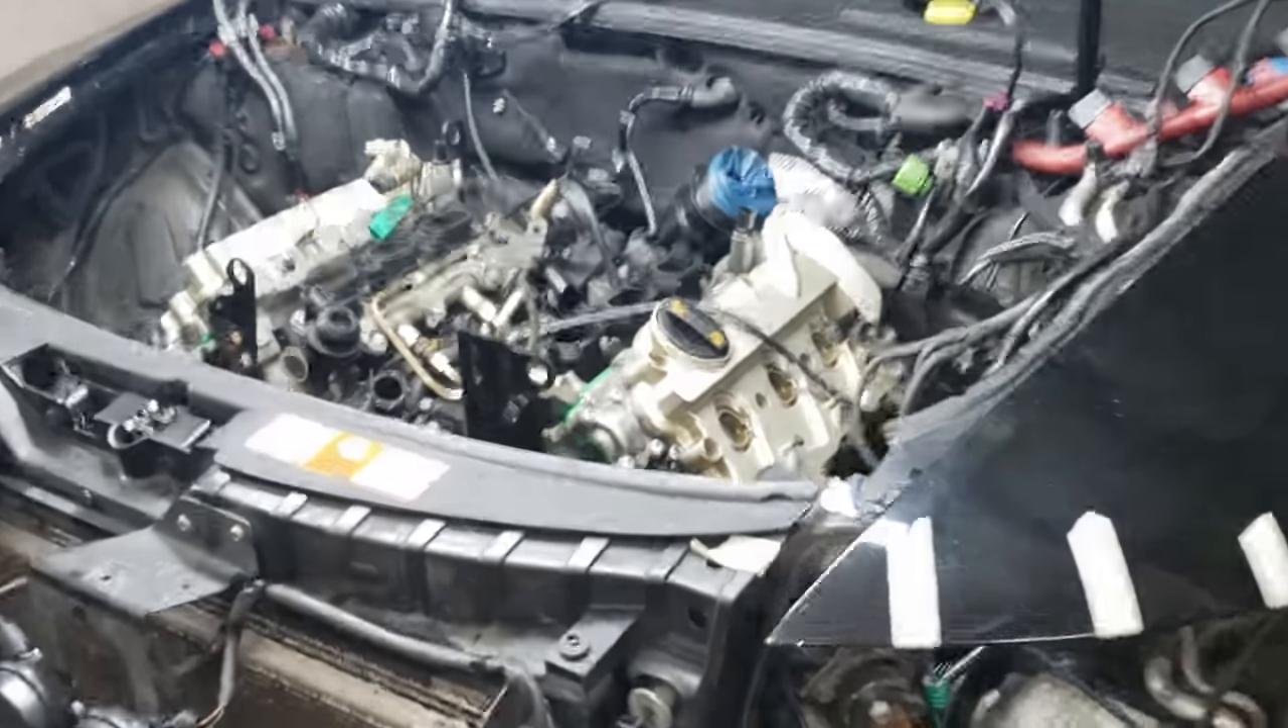Lo and behold, the engine is back in.